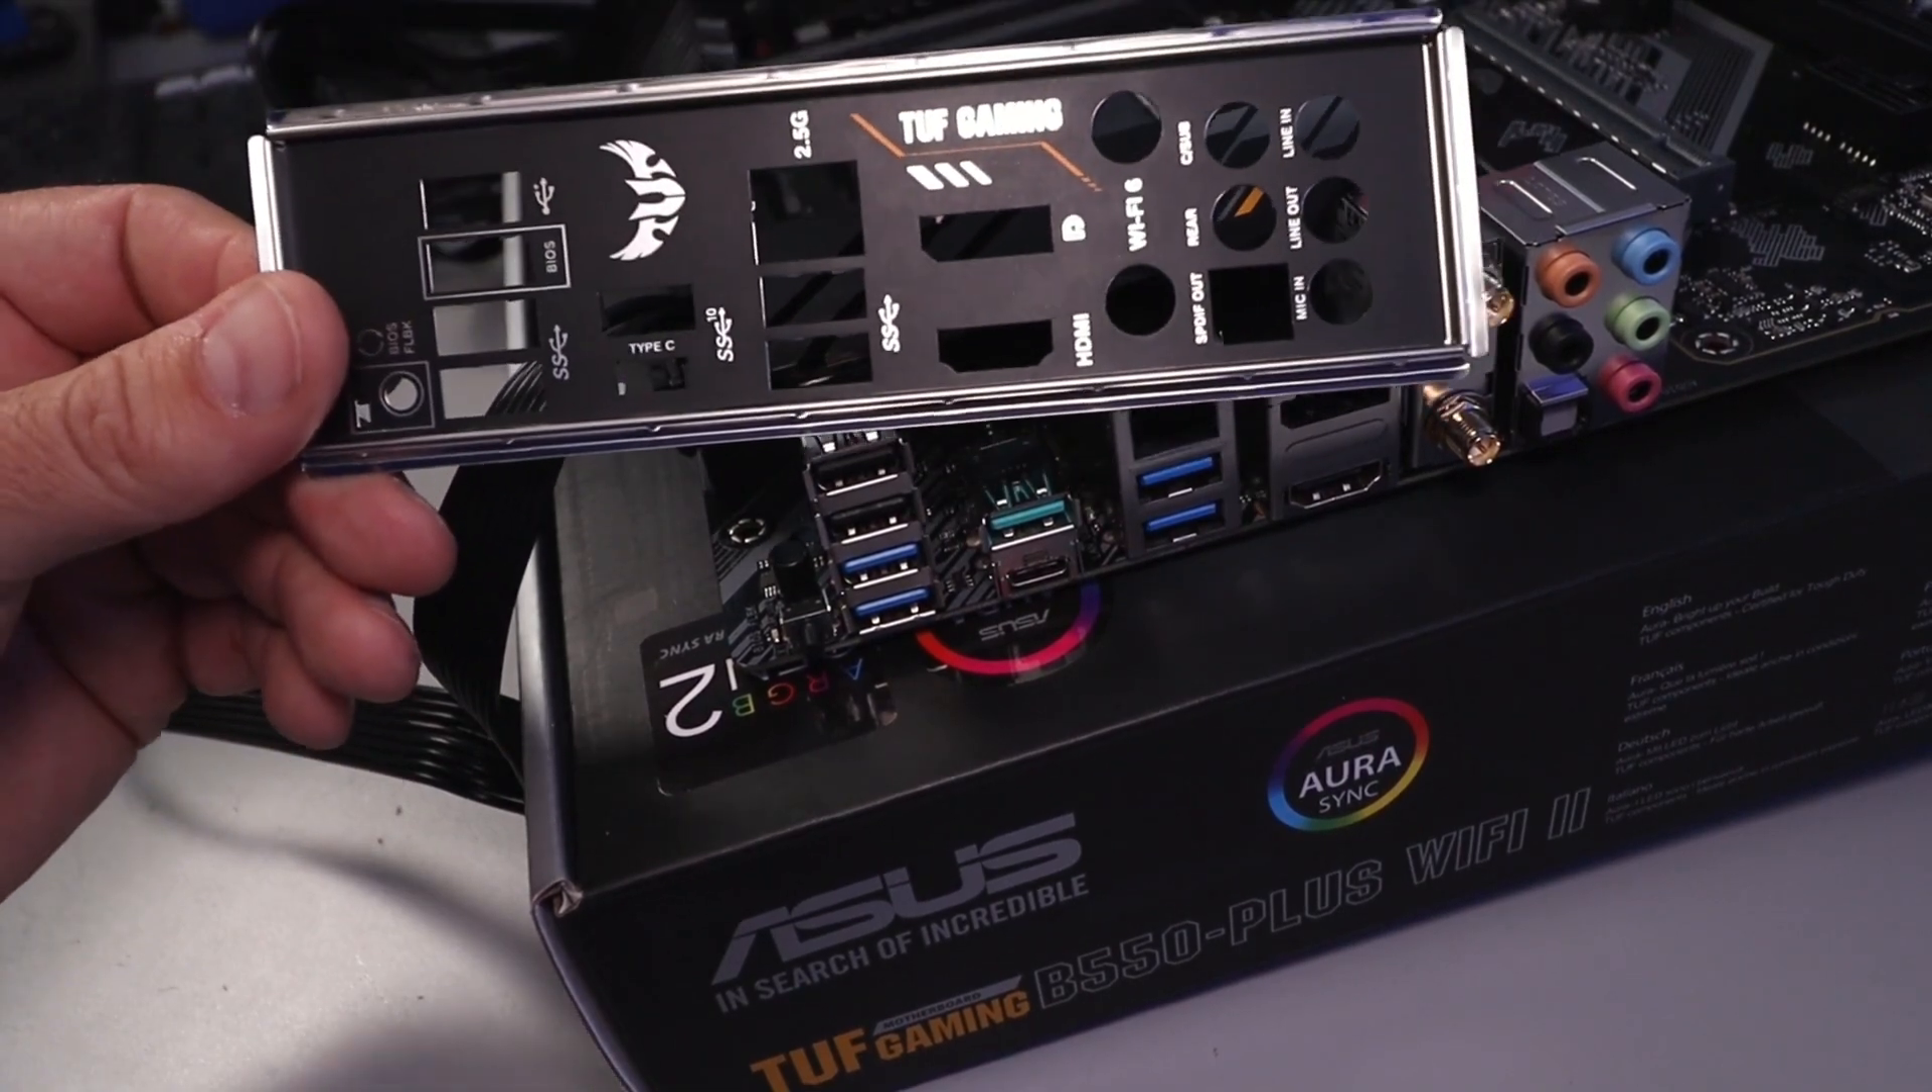You can see that my IO shield is not attached.